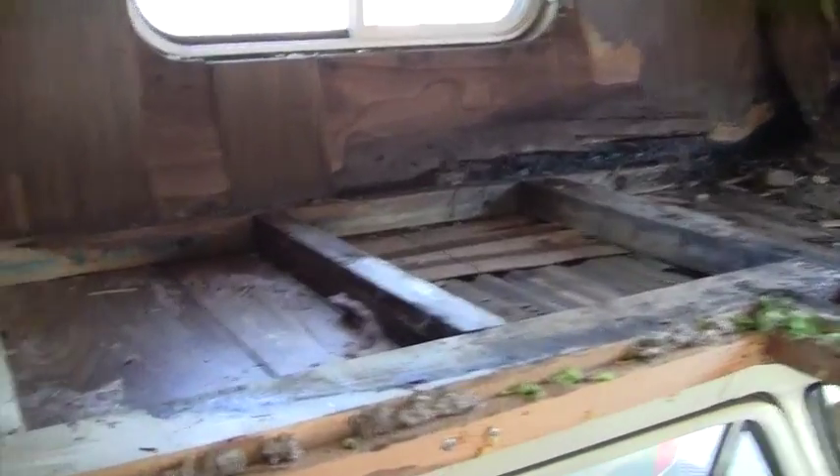Still working on taking up the what's left of the framing and this decking up here in this bunk over the cab.